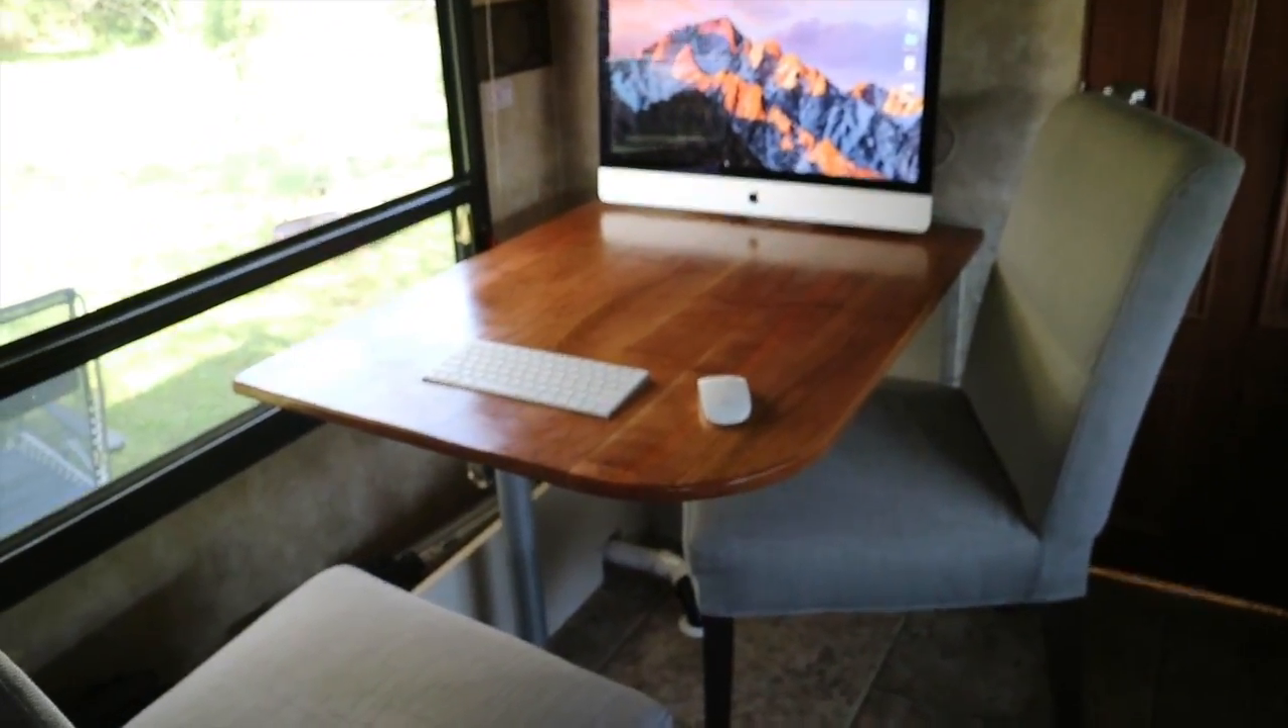I got the new tabletop installed for our trip here.